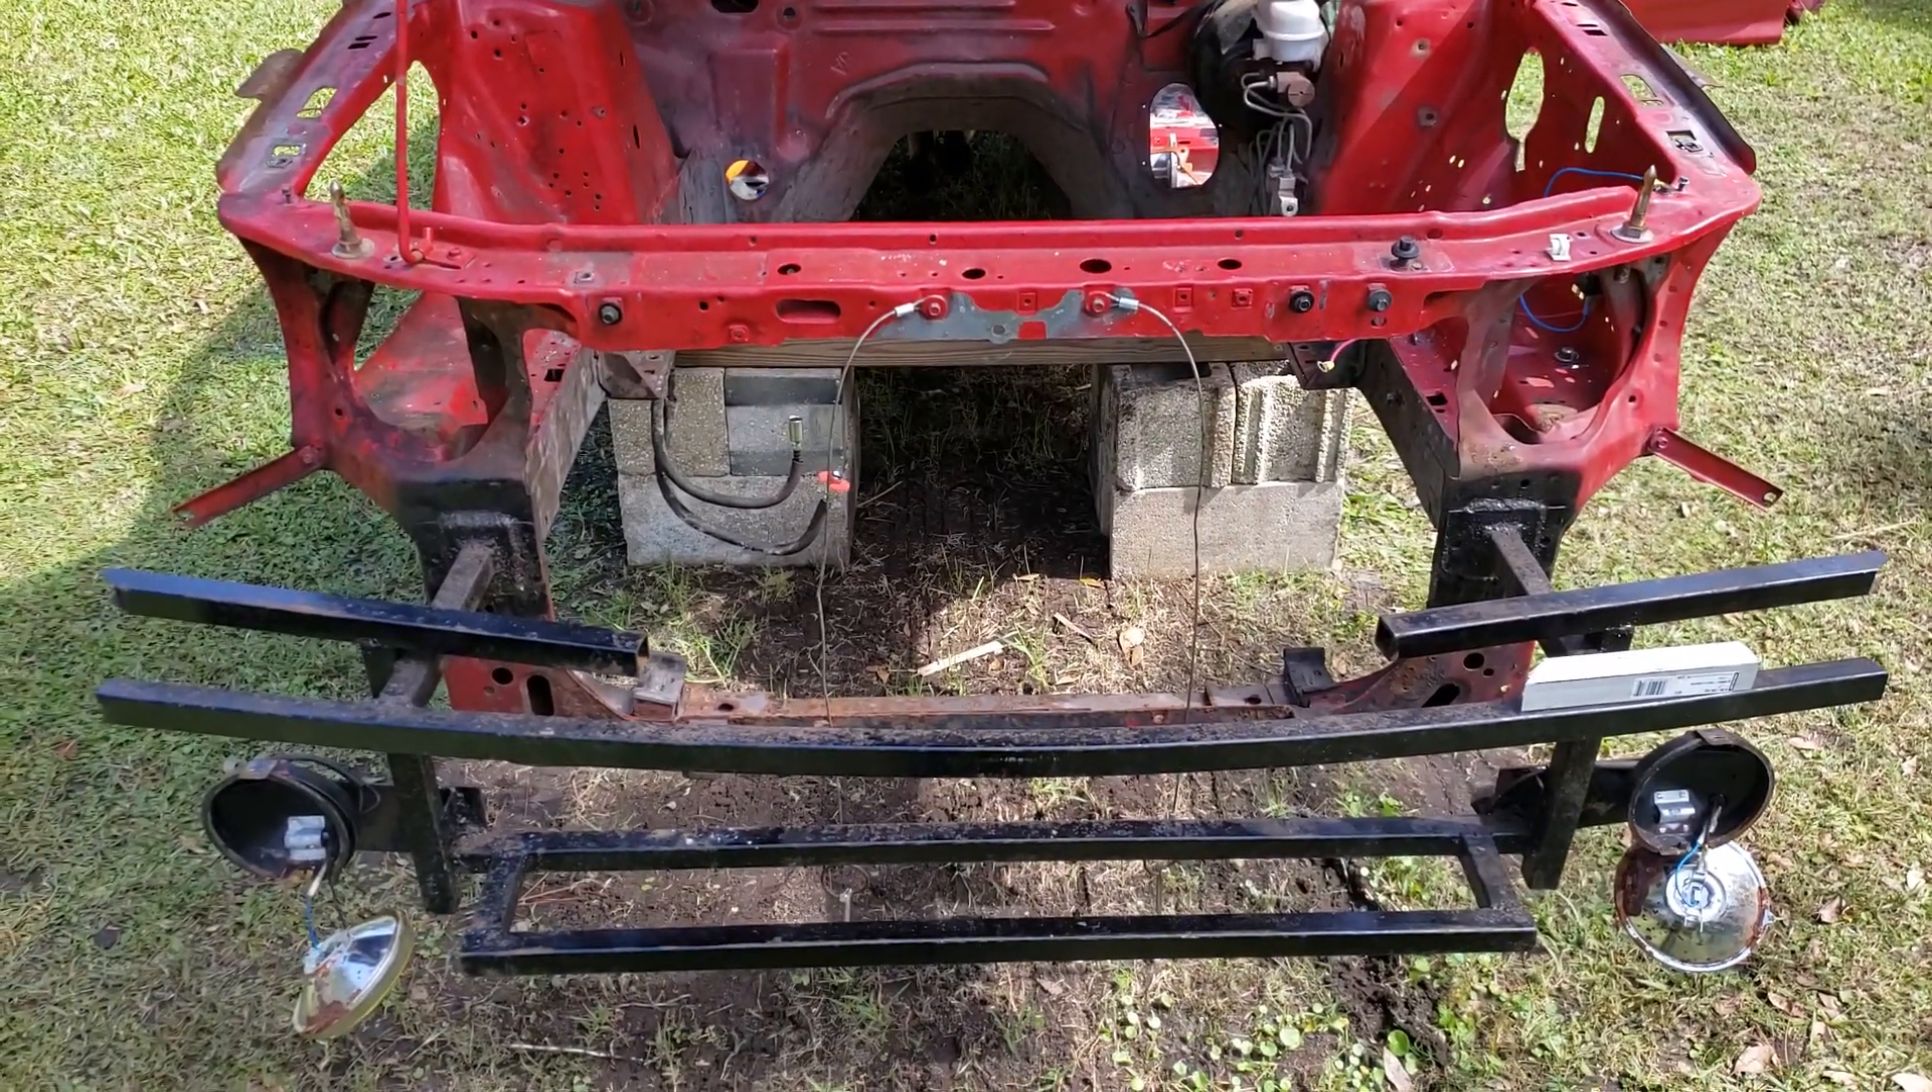The first stage of me cleaning up the engine bay and smoothing everything out, I already pulled the motor out, K-member out.